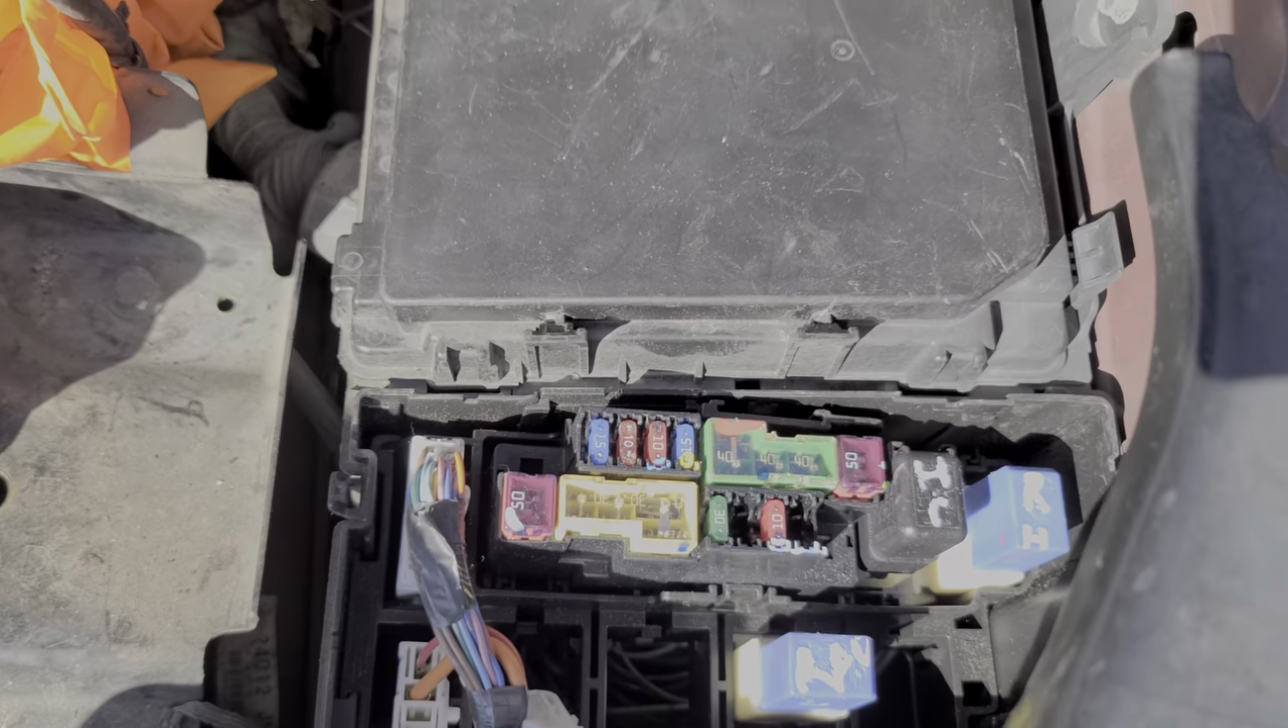So now we've got the fuse box cover free.